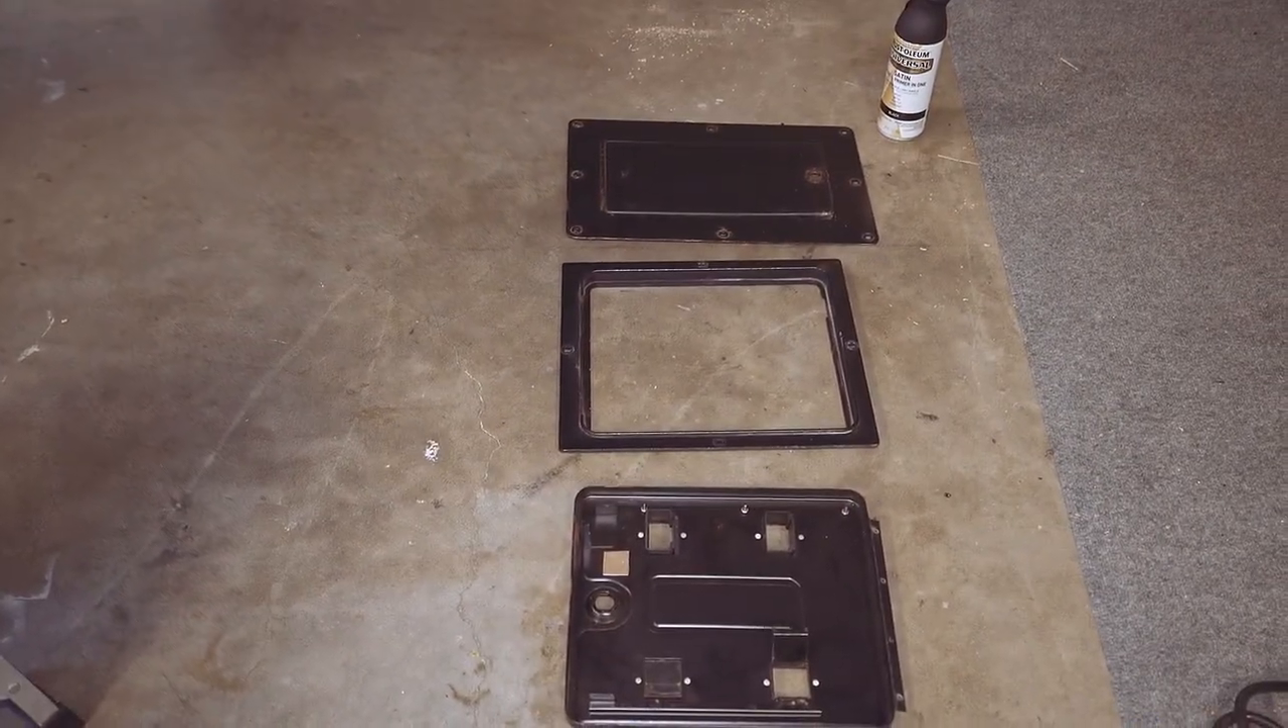As per usual i've taken the coin door apart.